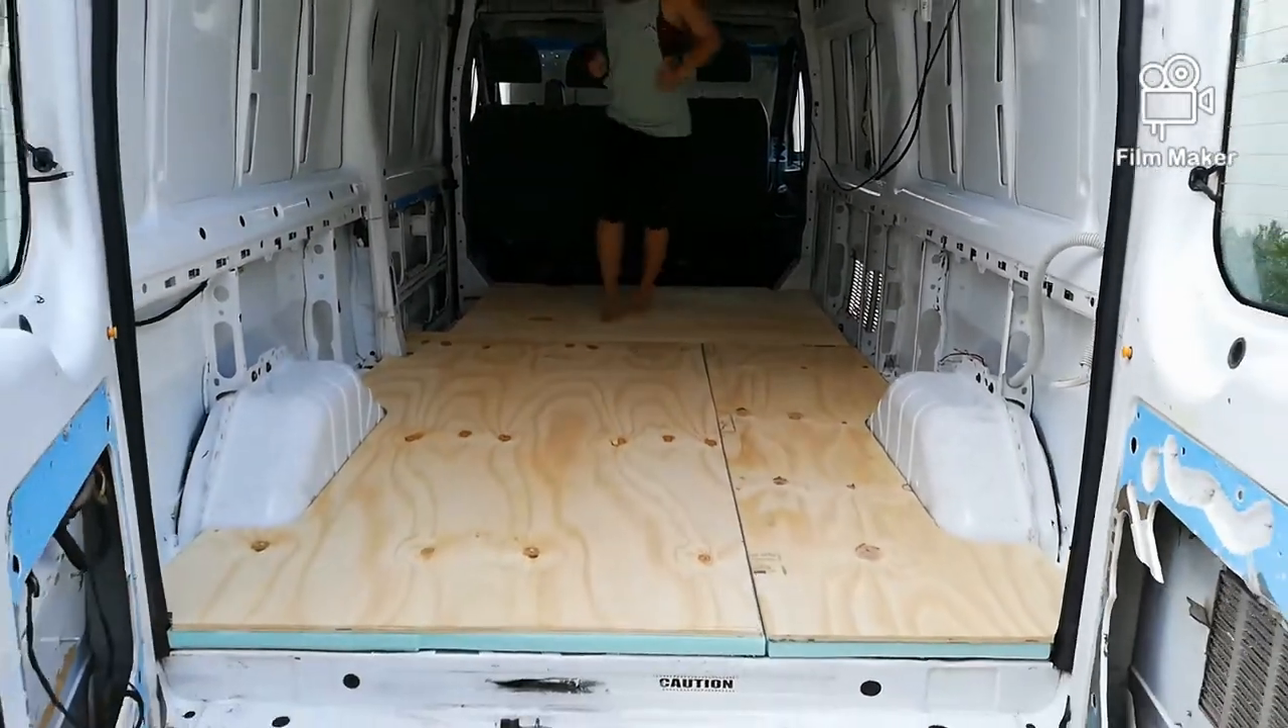We got the ply in and bolted it down to the framework so we now have a floor we're so excited we're super happy with it and we're on to the next thing.